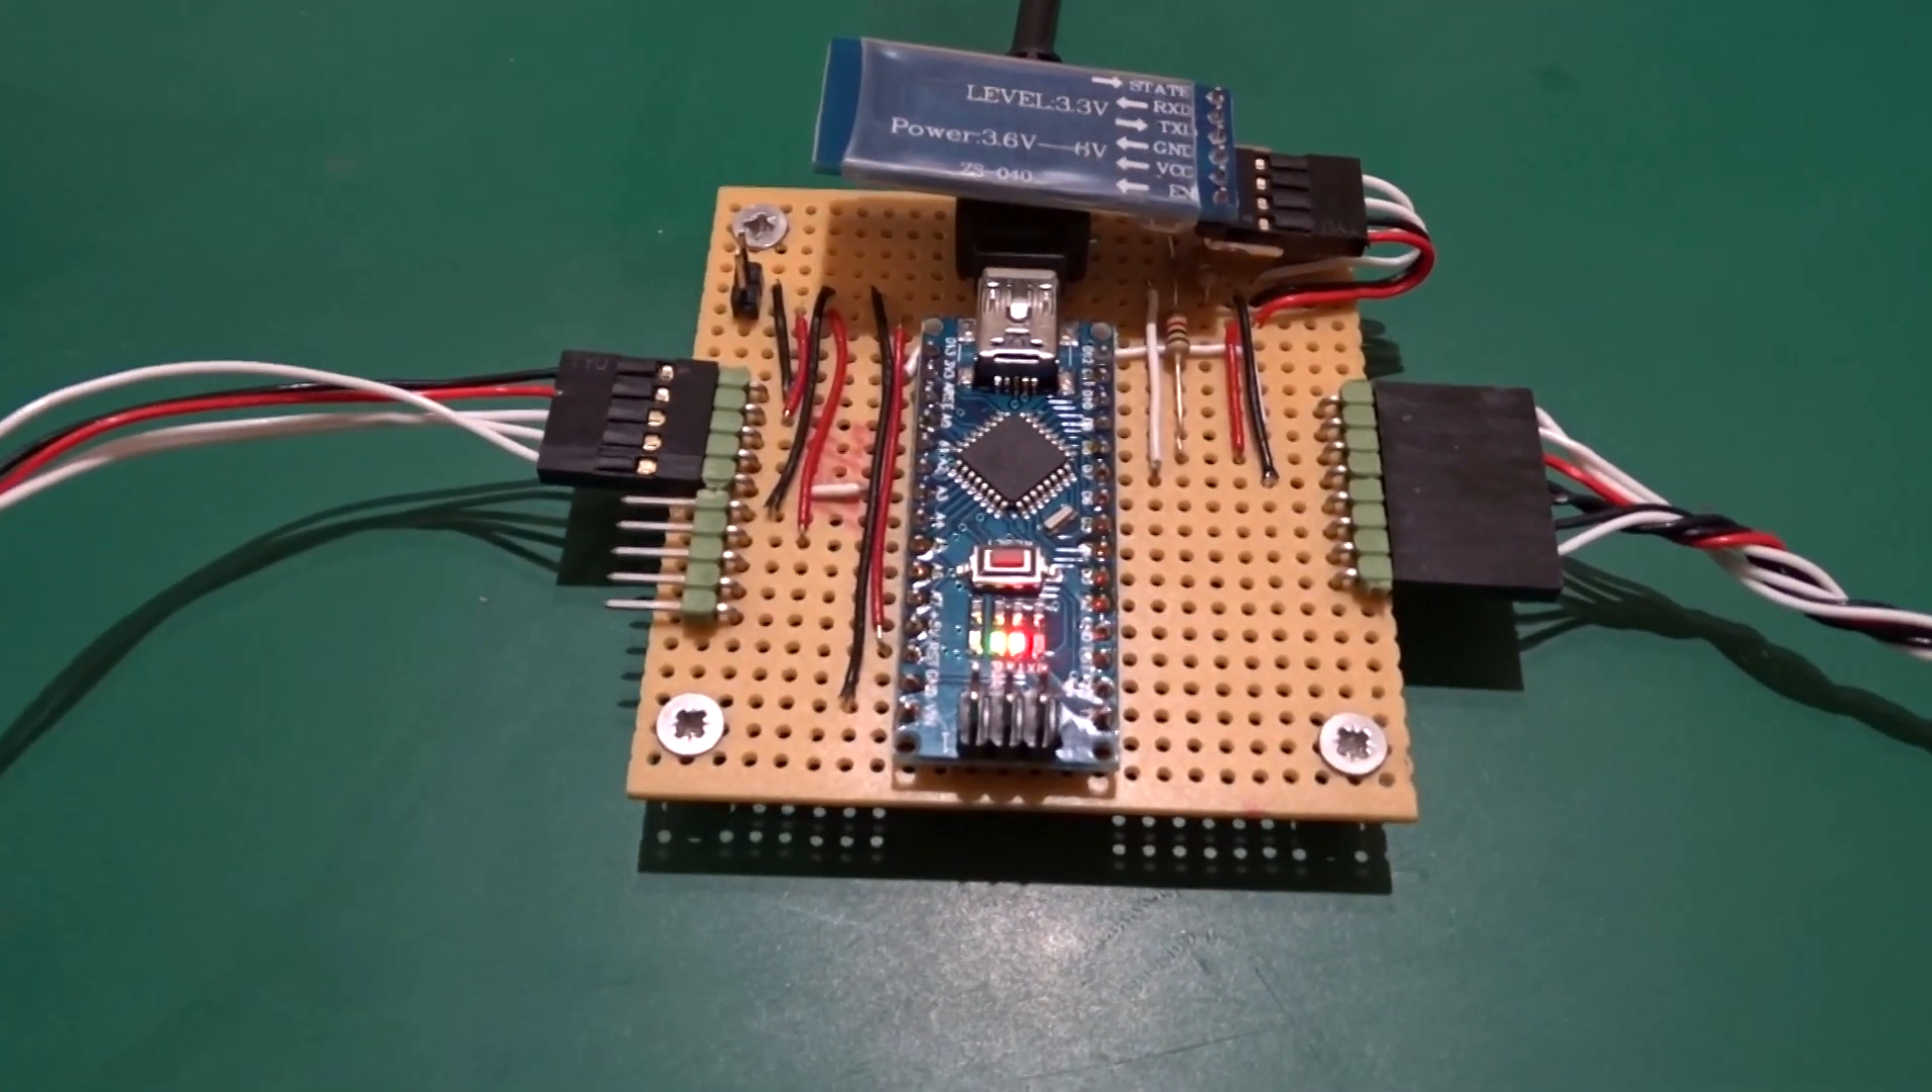I have taken the circuit off of the prototype breadboard and fabricated up a strip board circuit.